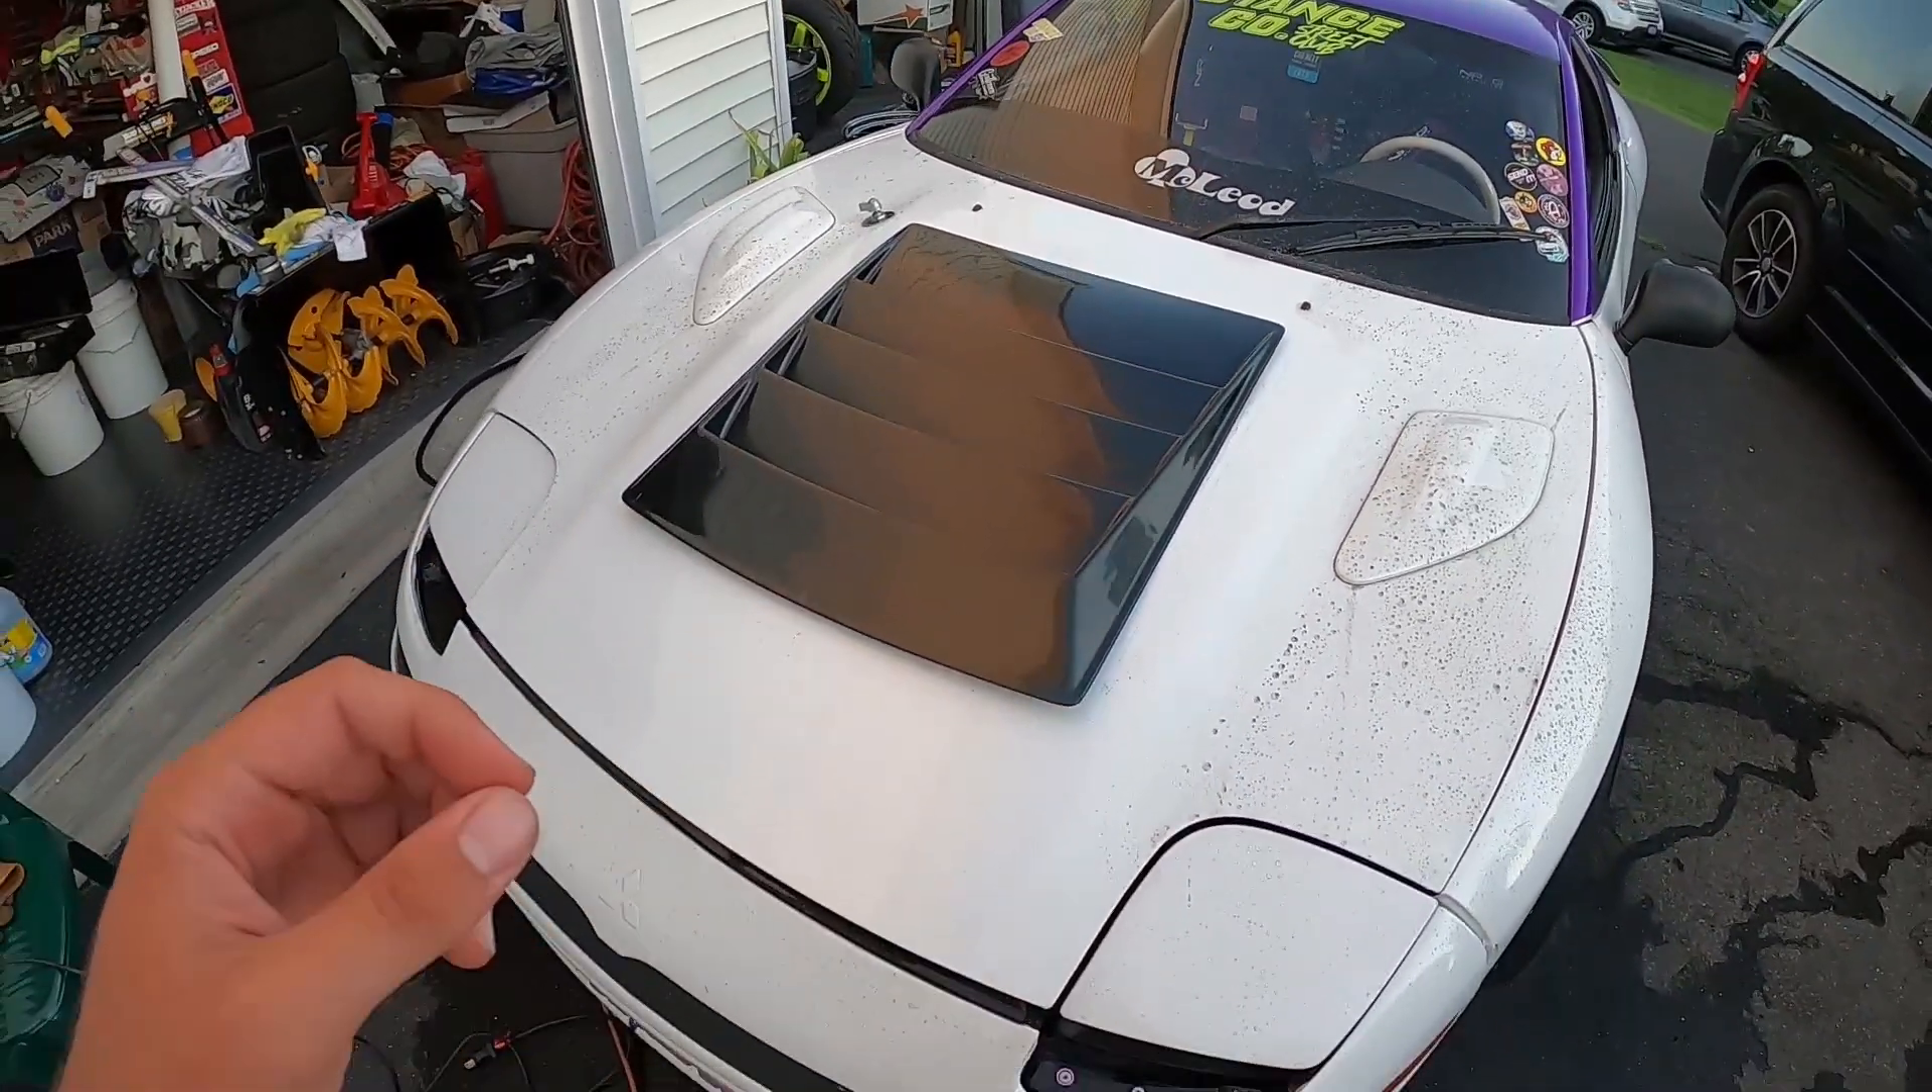Hood vent fits in it's centered it lays flat.